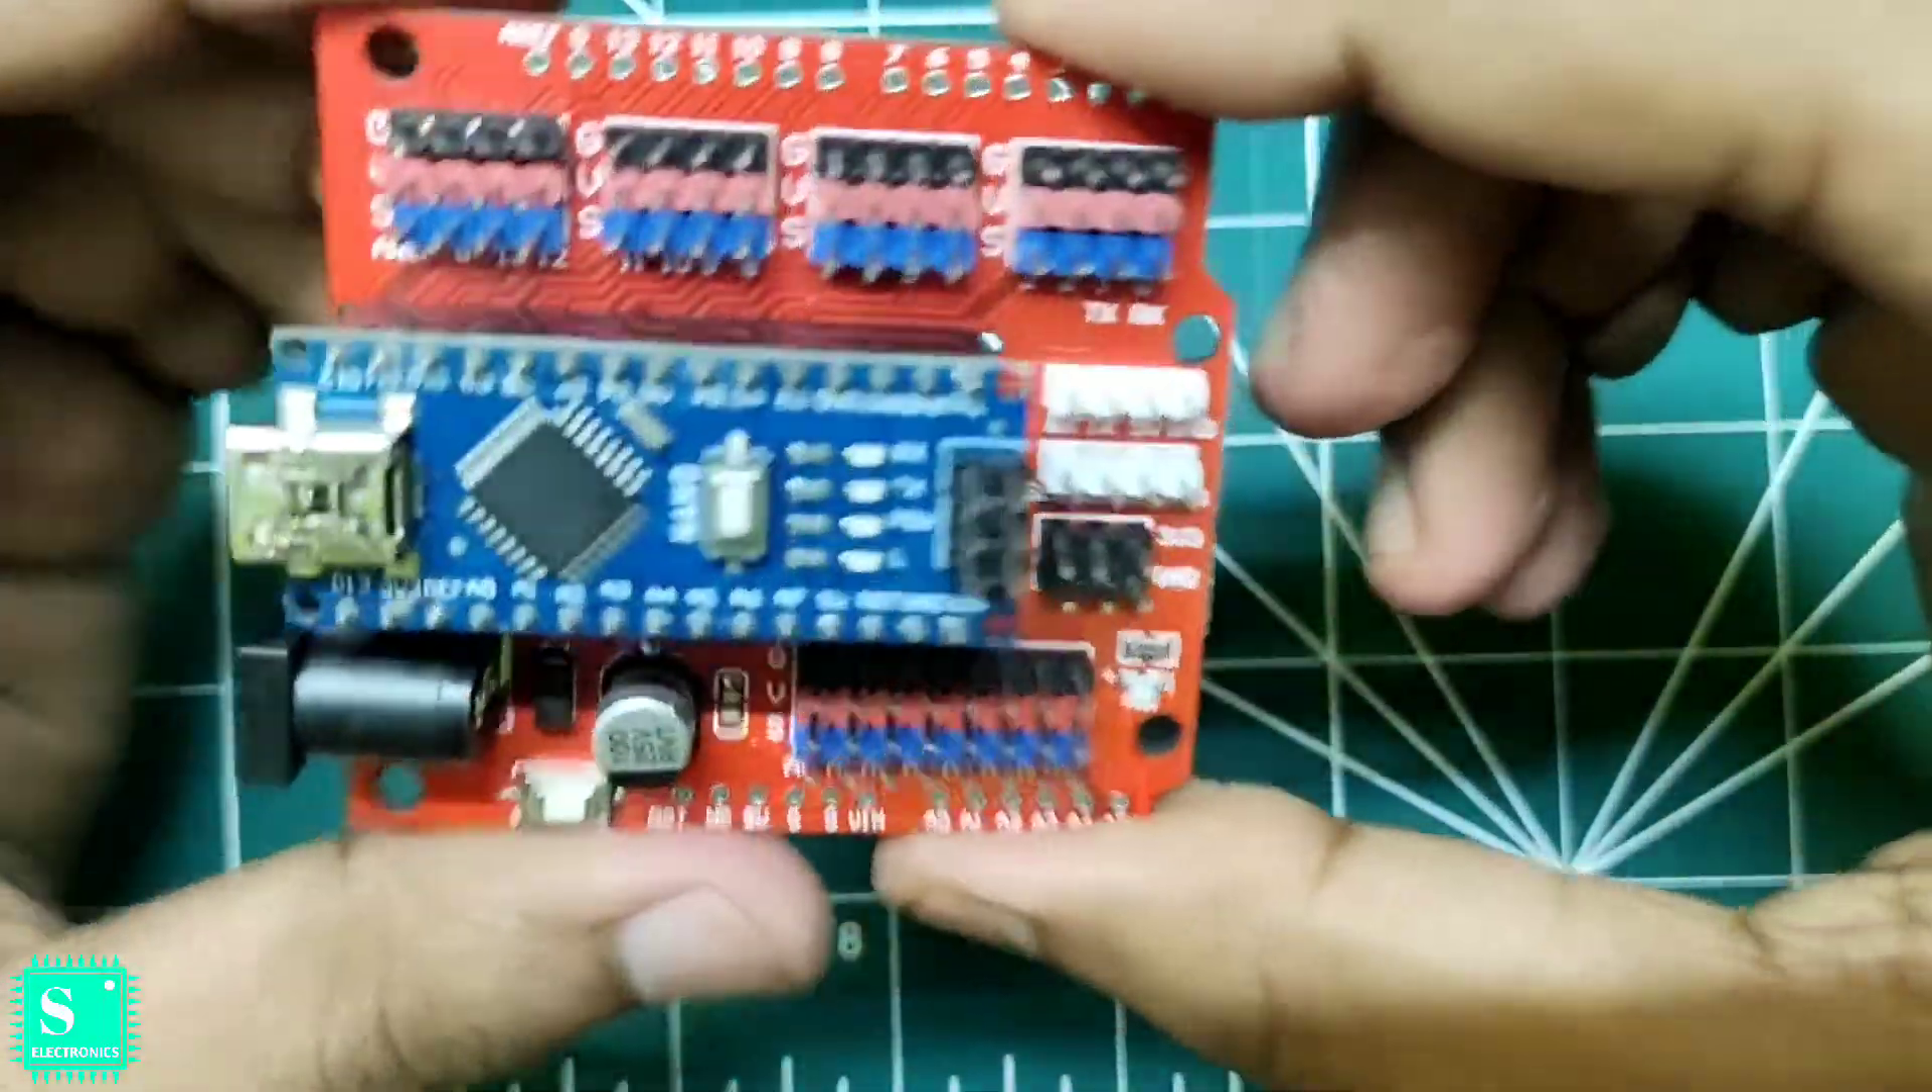So we have mounted the nano to the shield.